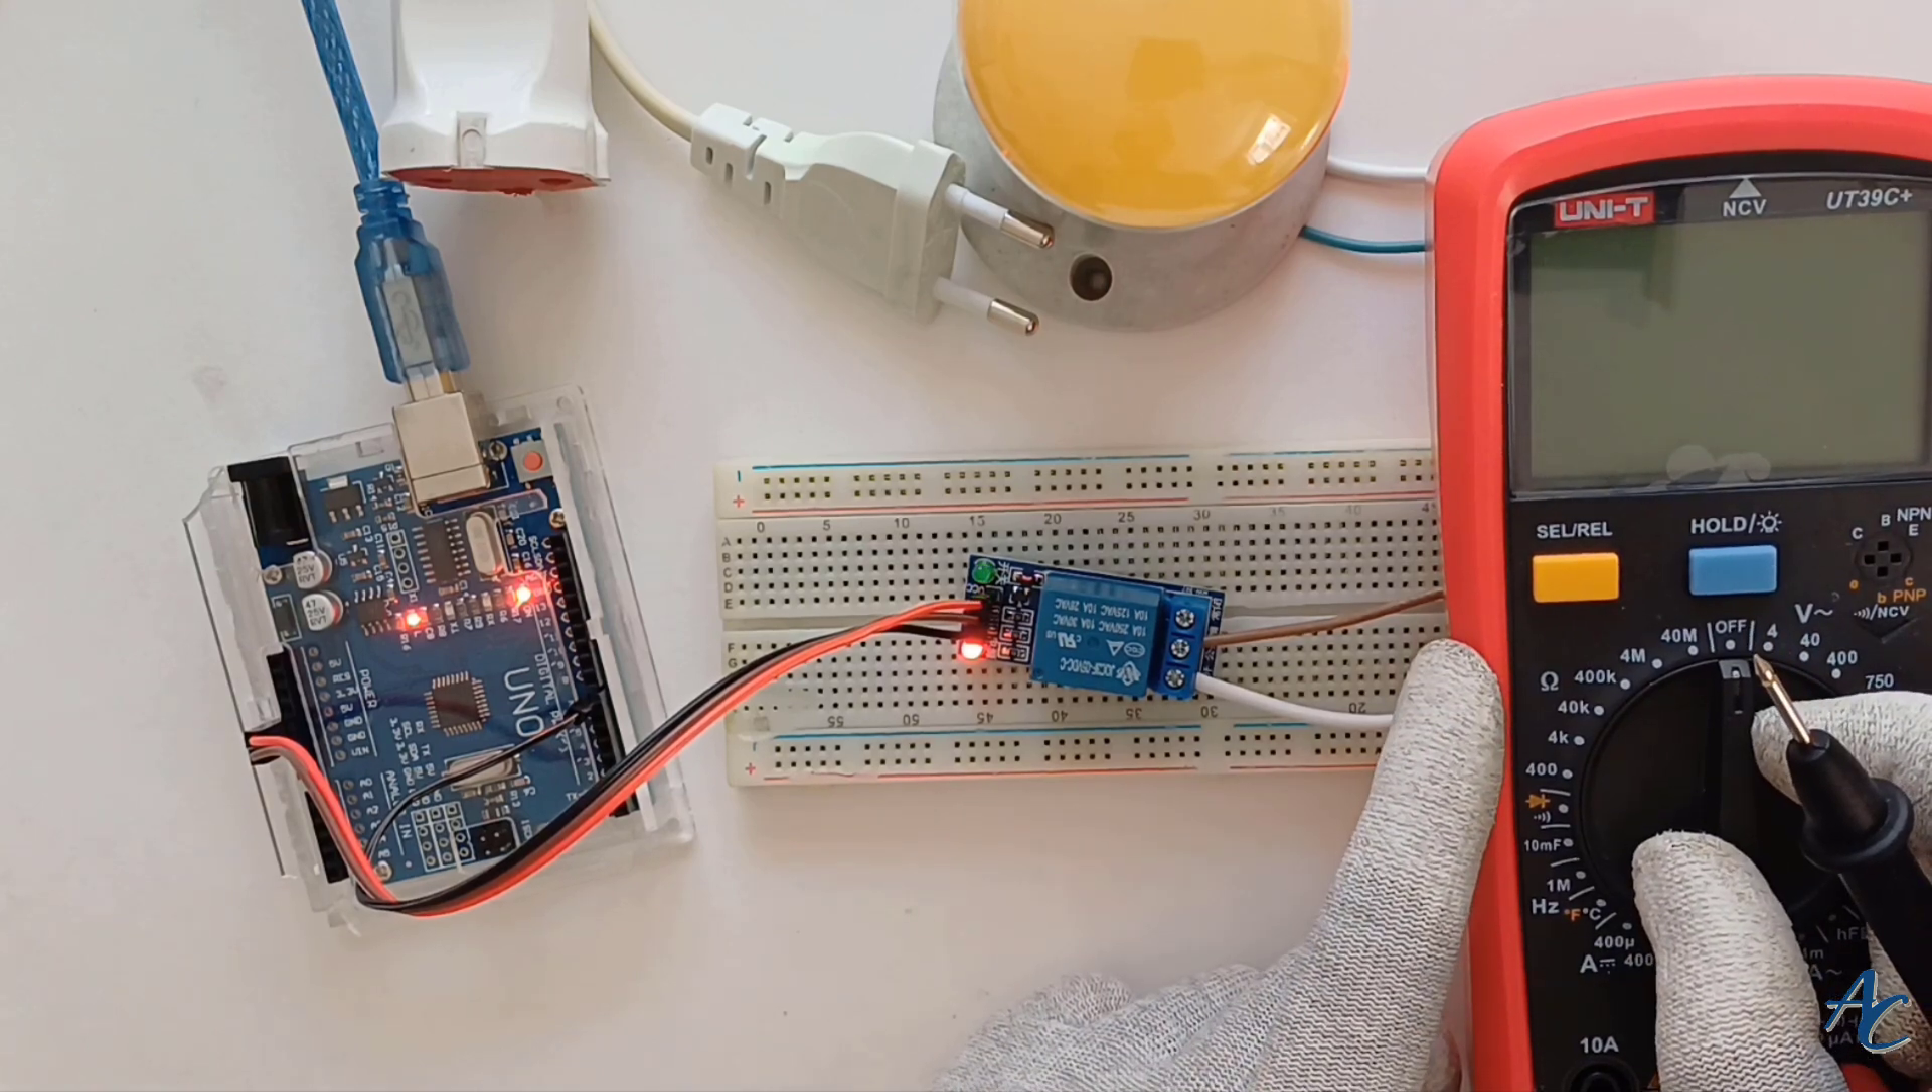Şu an elektriği bağlamadım henüz 220 volt elektriği.